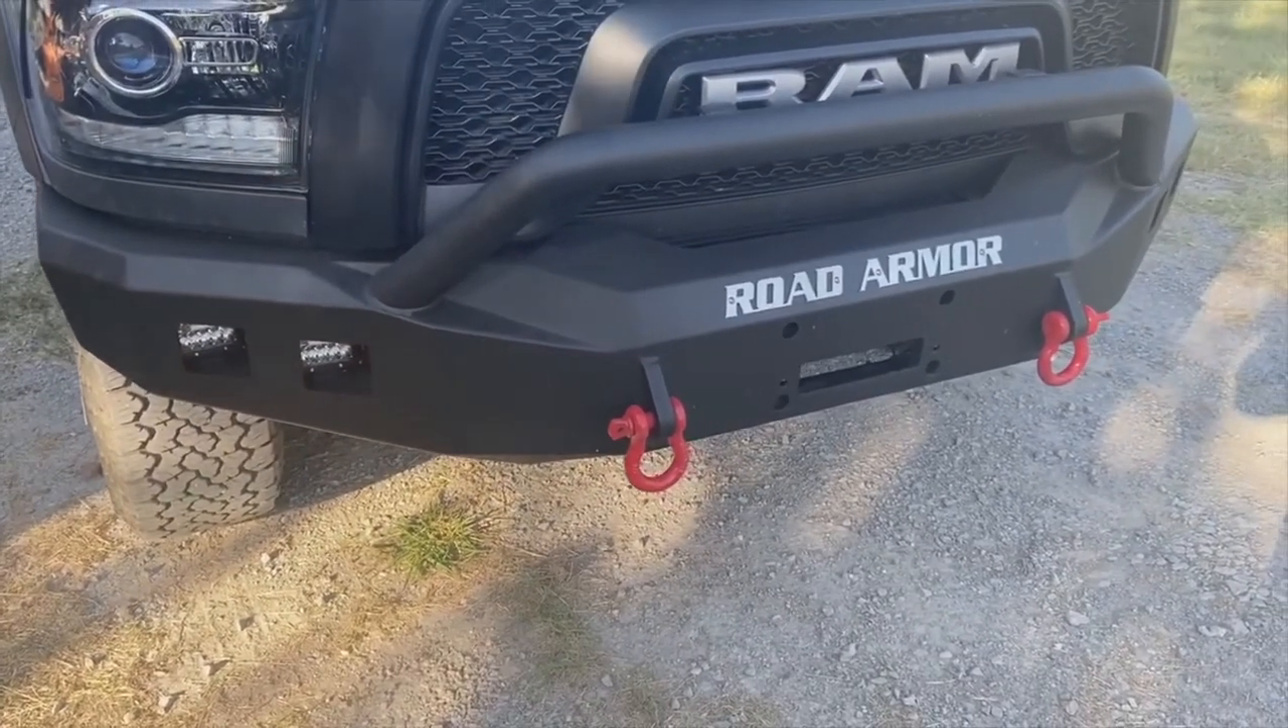The winch obviously isn't installed yet.